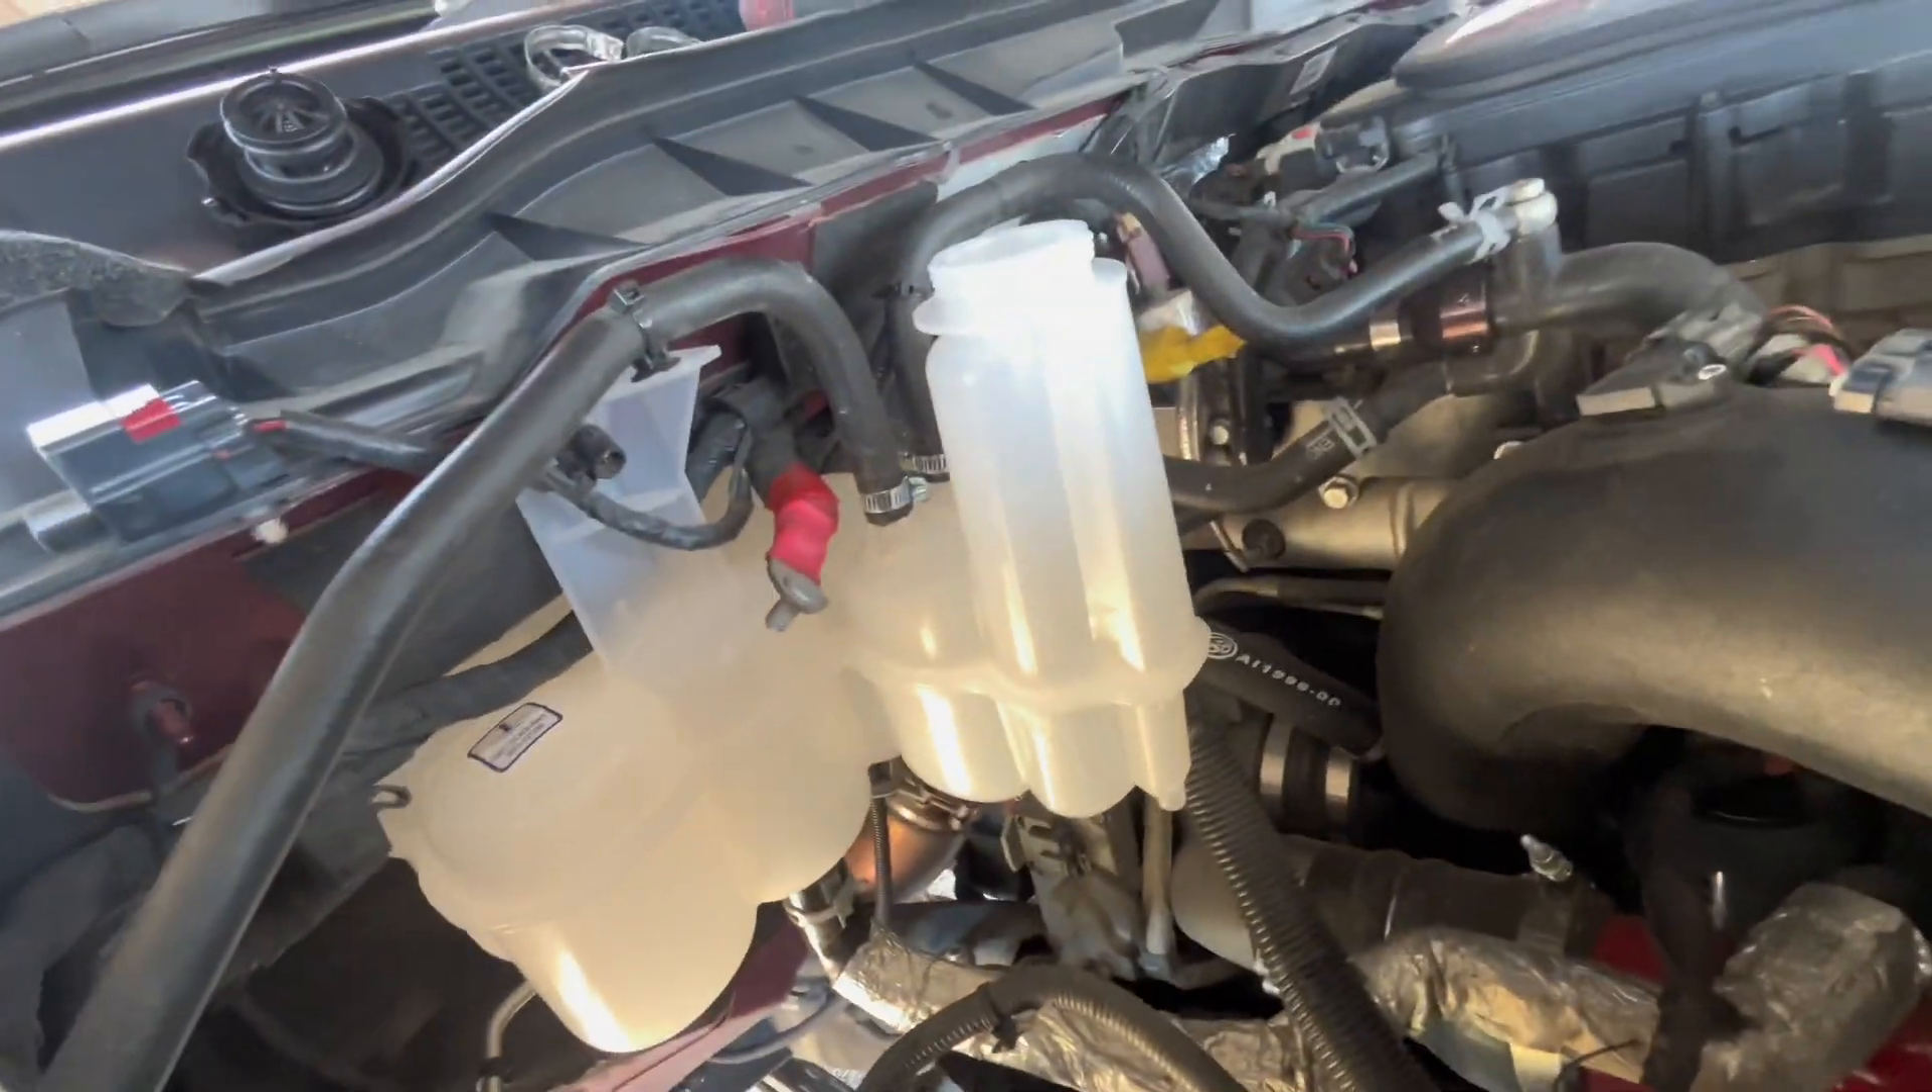All right so we have the reservoir reinstalled got the hoses back on.